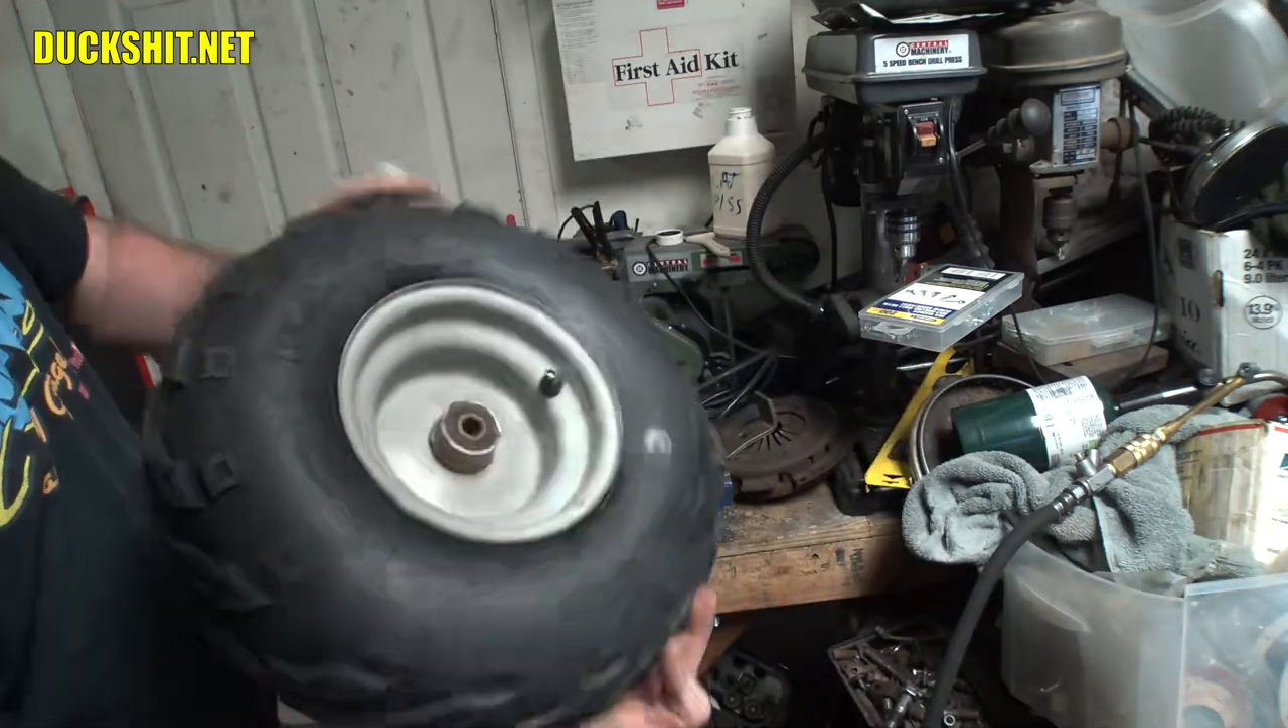There it is we got us a a wheel assembly brand new tire on the old rim.